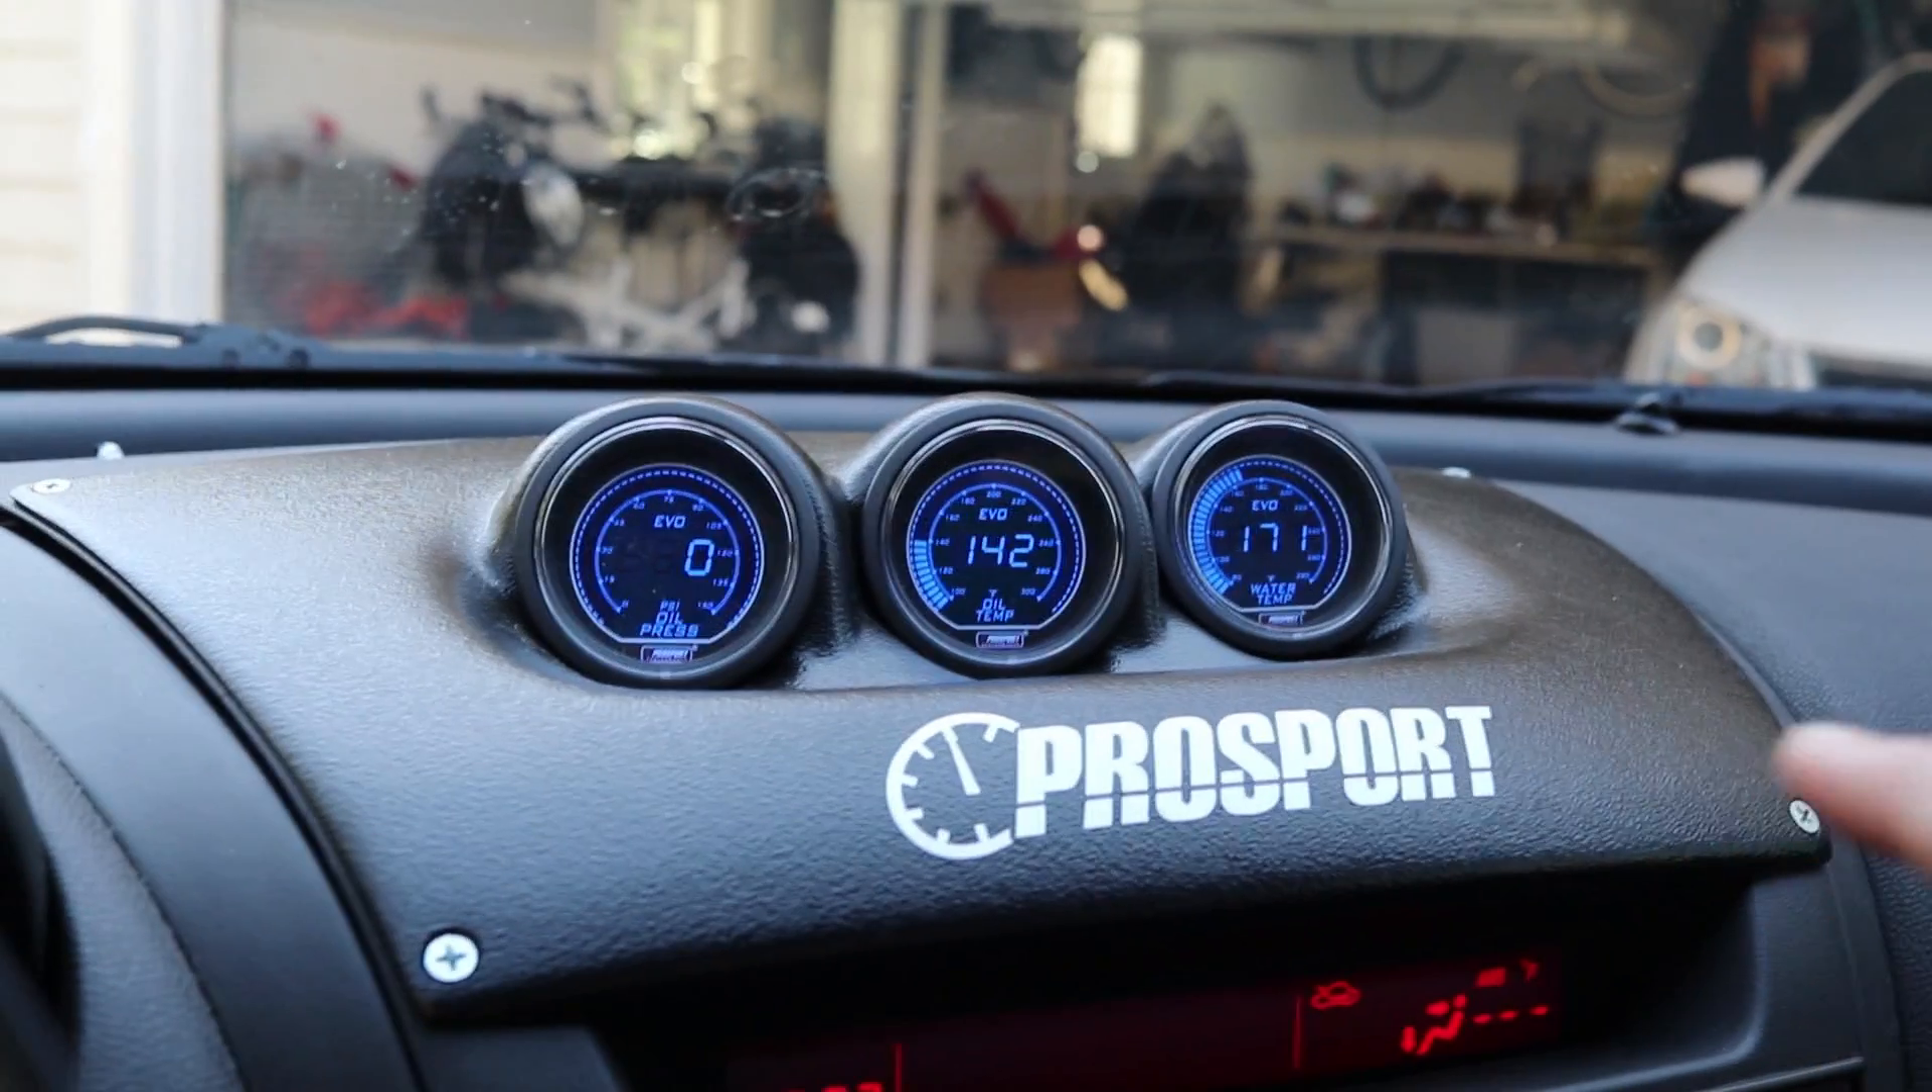I've installed the oil pressure gauge, the oil temperature gauge, and the water temperature gauge onto a low-tech gauge pod.